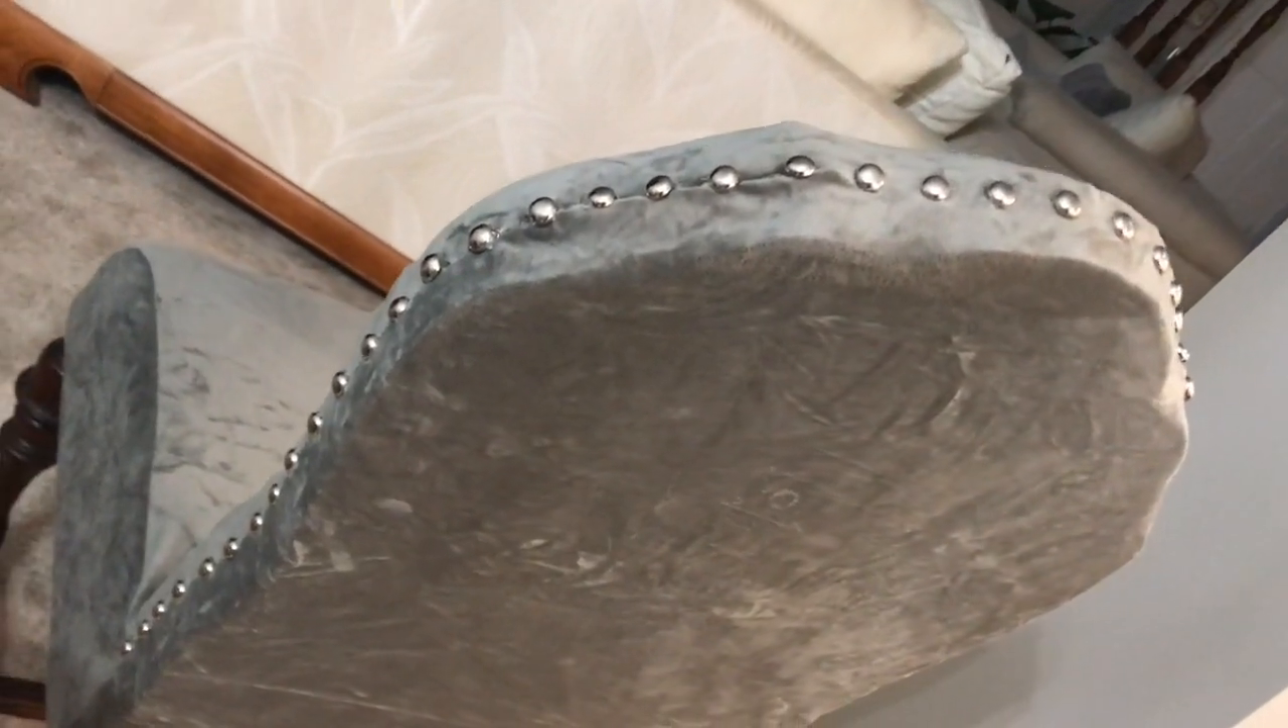All right guys, so I am finished putting the studs on the chair.